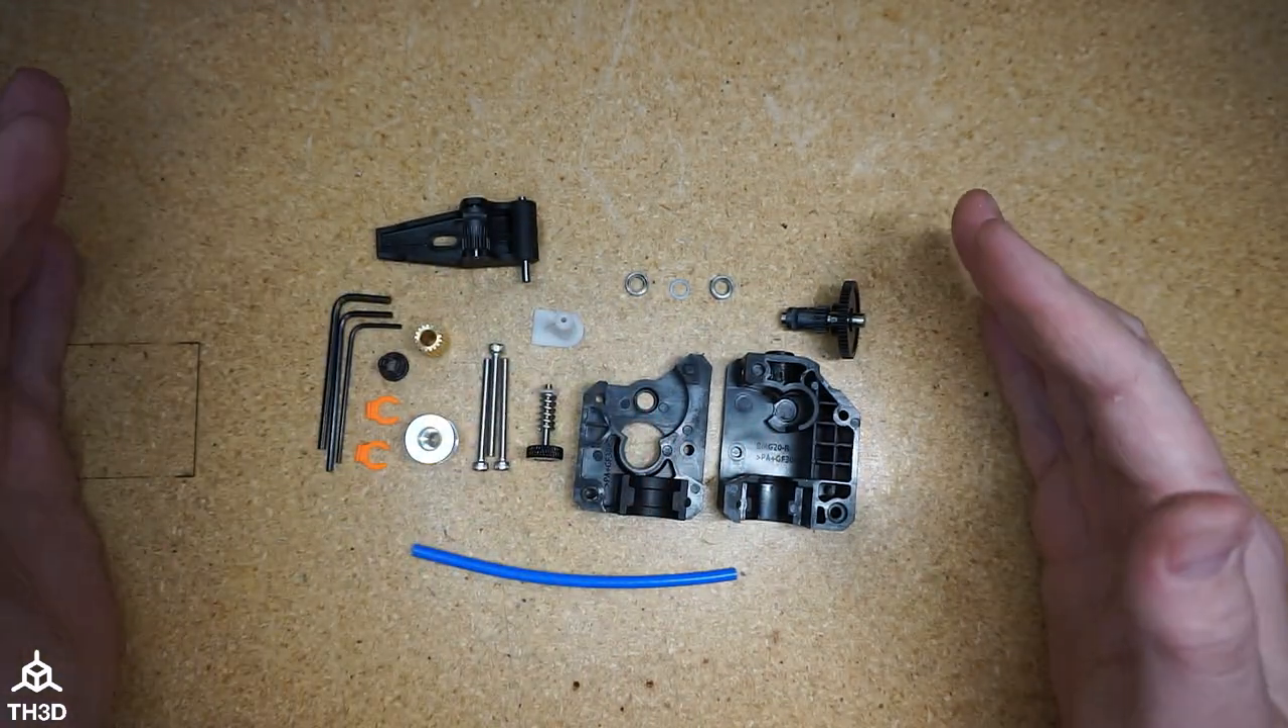So this is the Tough Extruder V2 completely disassembled.